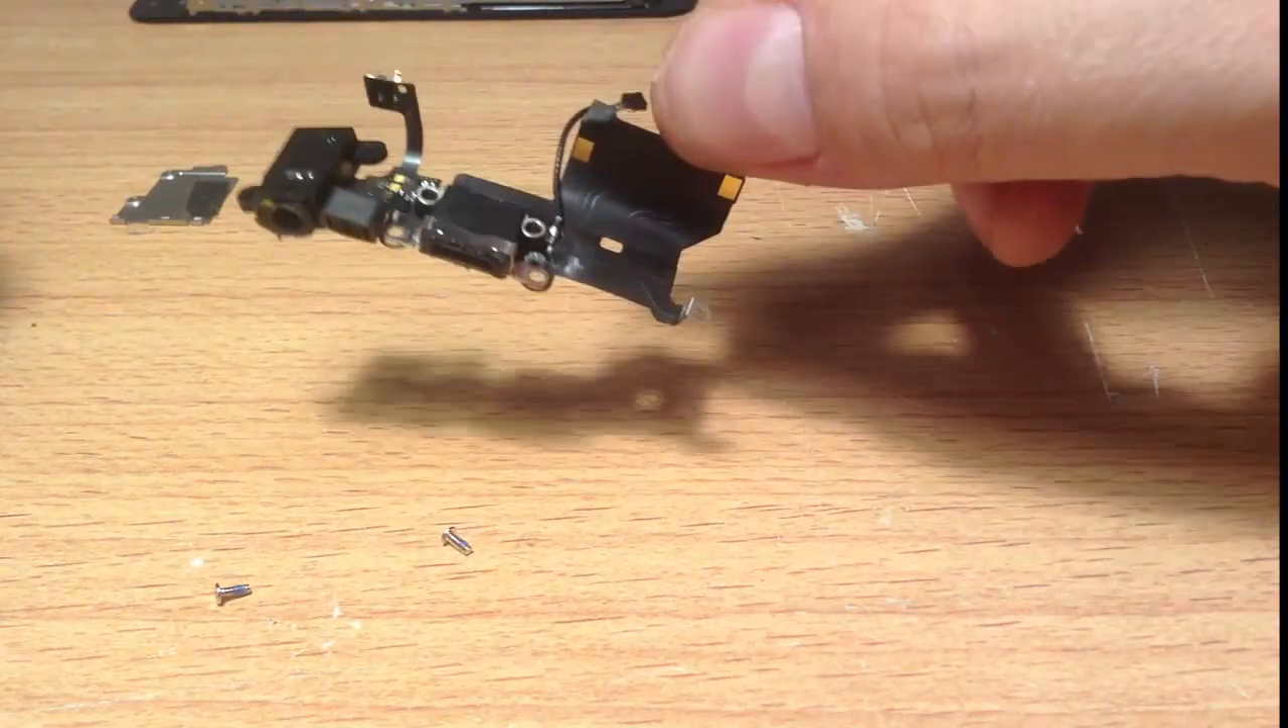So, we have a dock connector or a charging port removed.